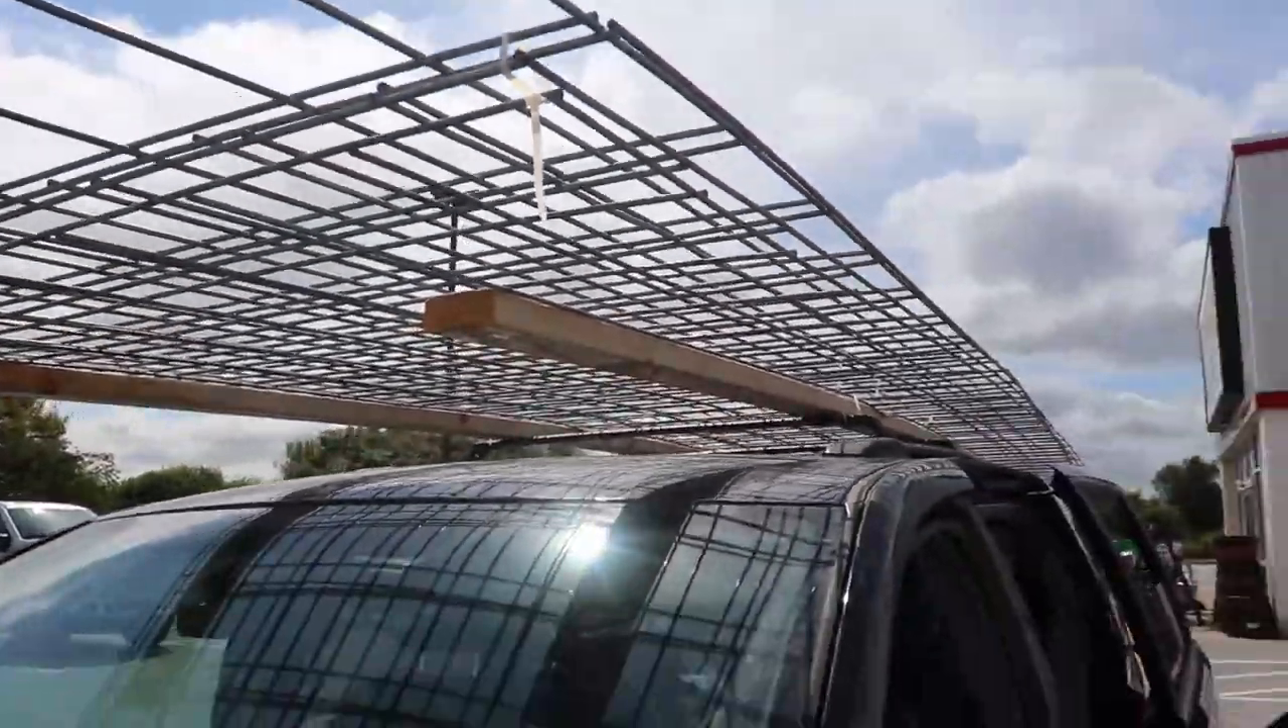So there's a little bit of an overhang because the cattle panels are 16 feet.